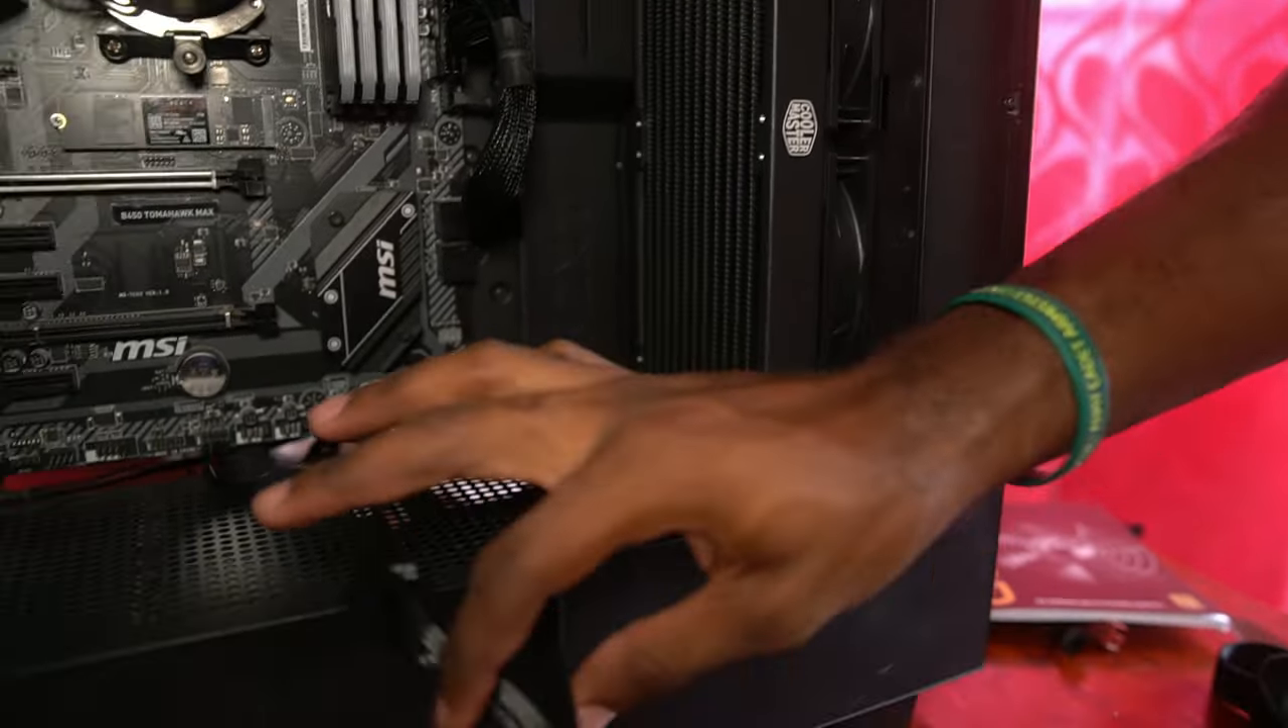CPU coolers and CPUs in, the storage drive is in, fans are in, and everything, is pretty much plugged up, the last part, is the graphics card.